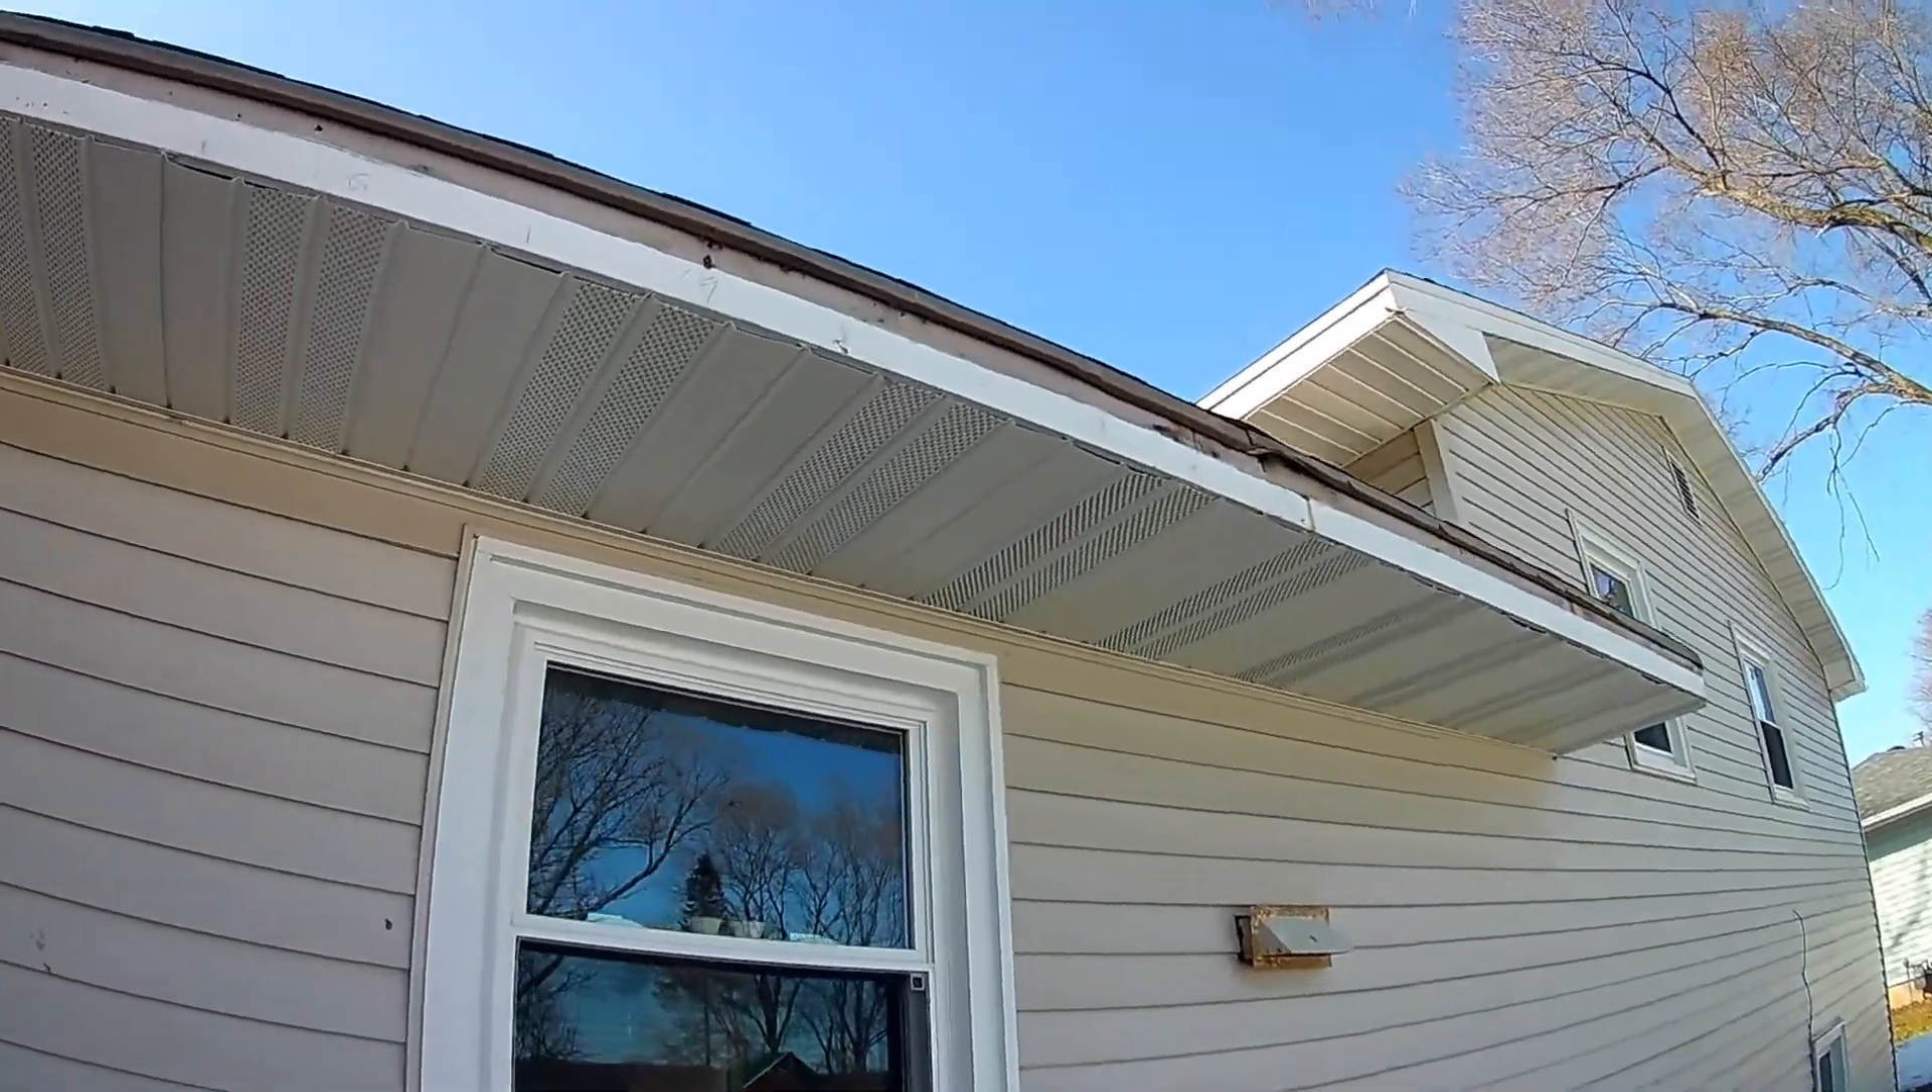And we got all the soffit on today.